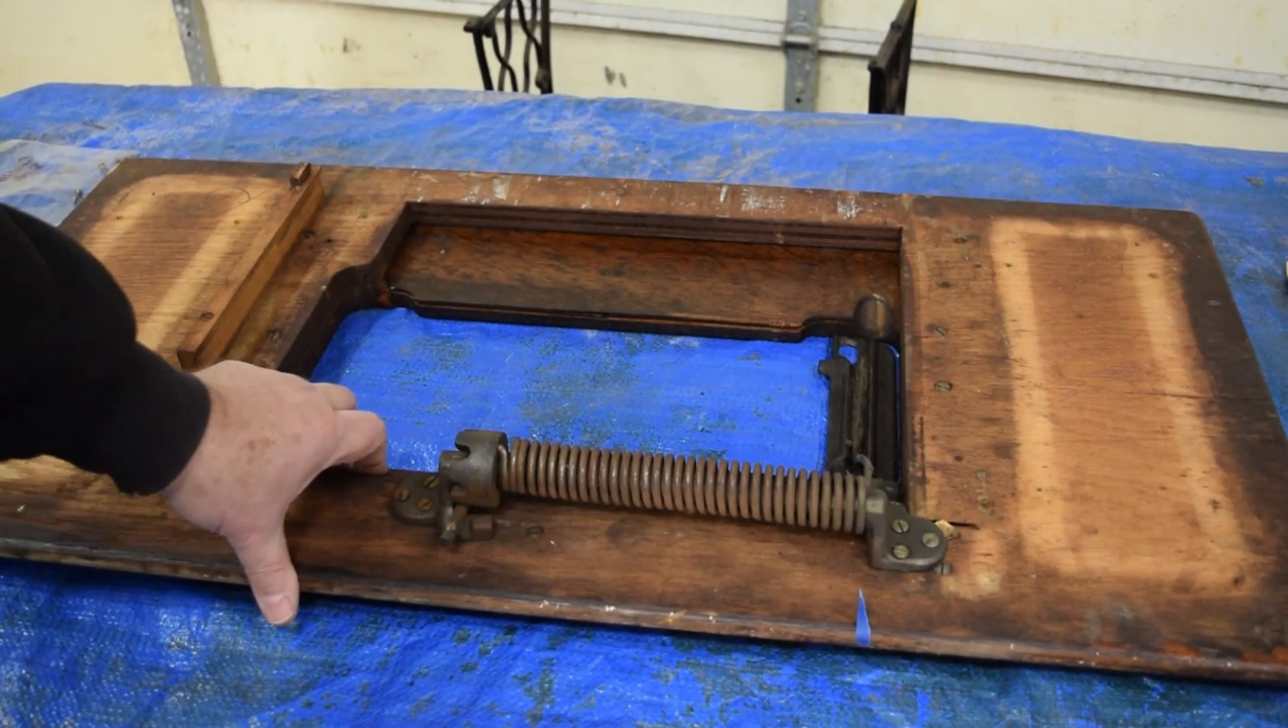And what remains on the table right now is this spring assembly which supports the mechanism that lowers the machine and raises the machine.